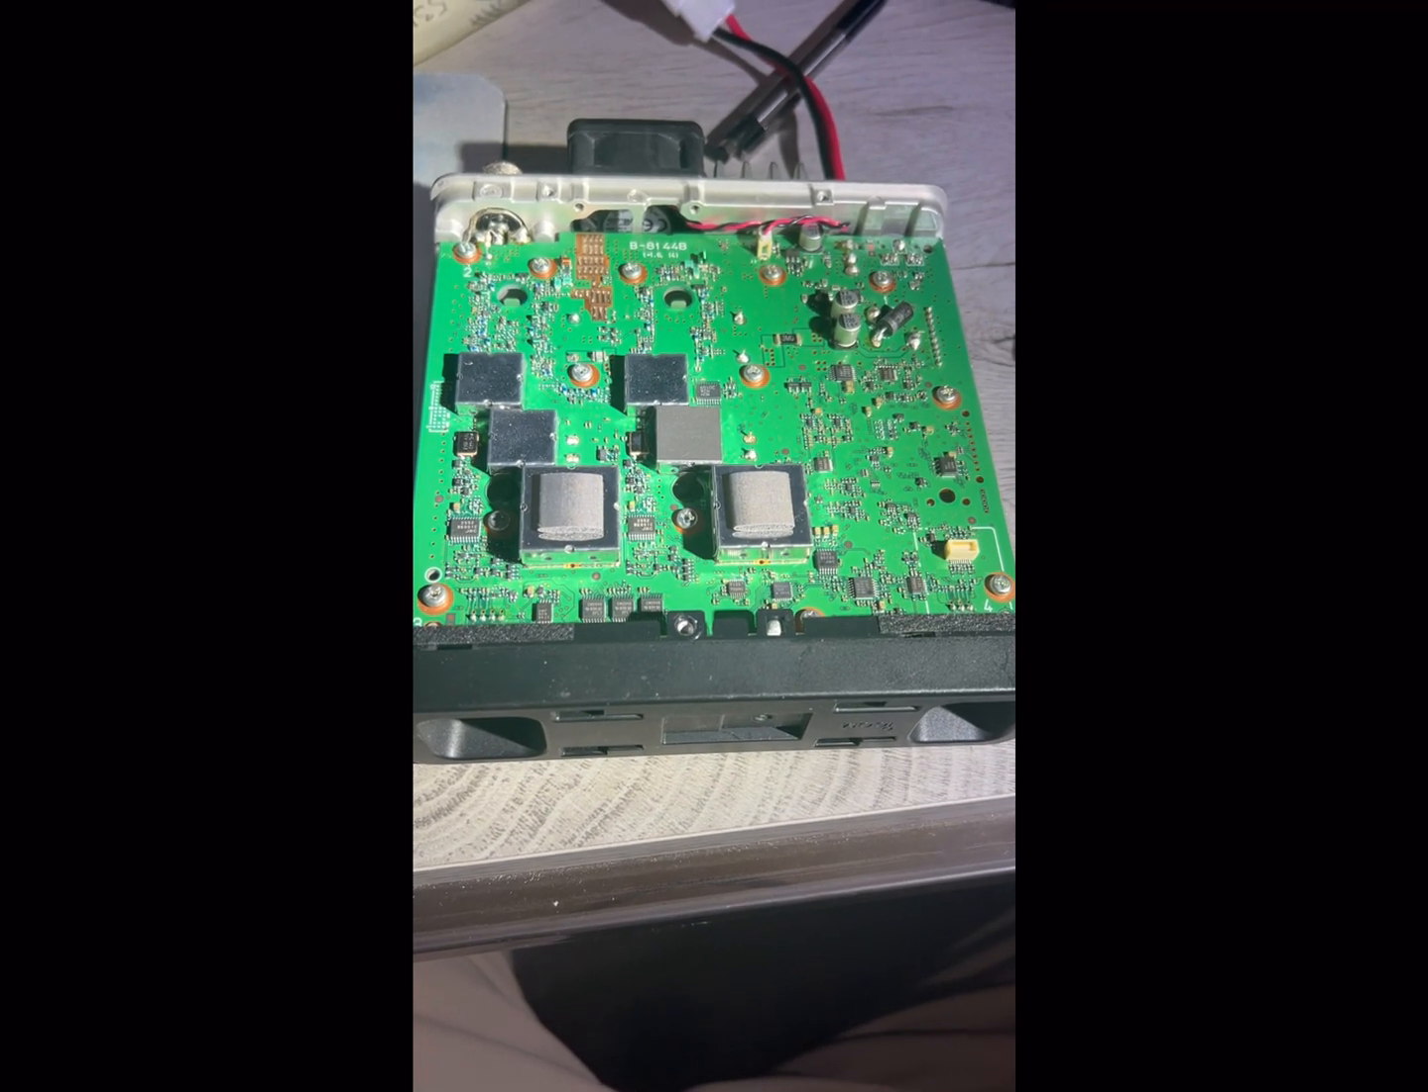Okay so this is the cover opposite of the speaker has been removed.